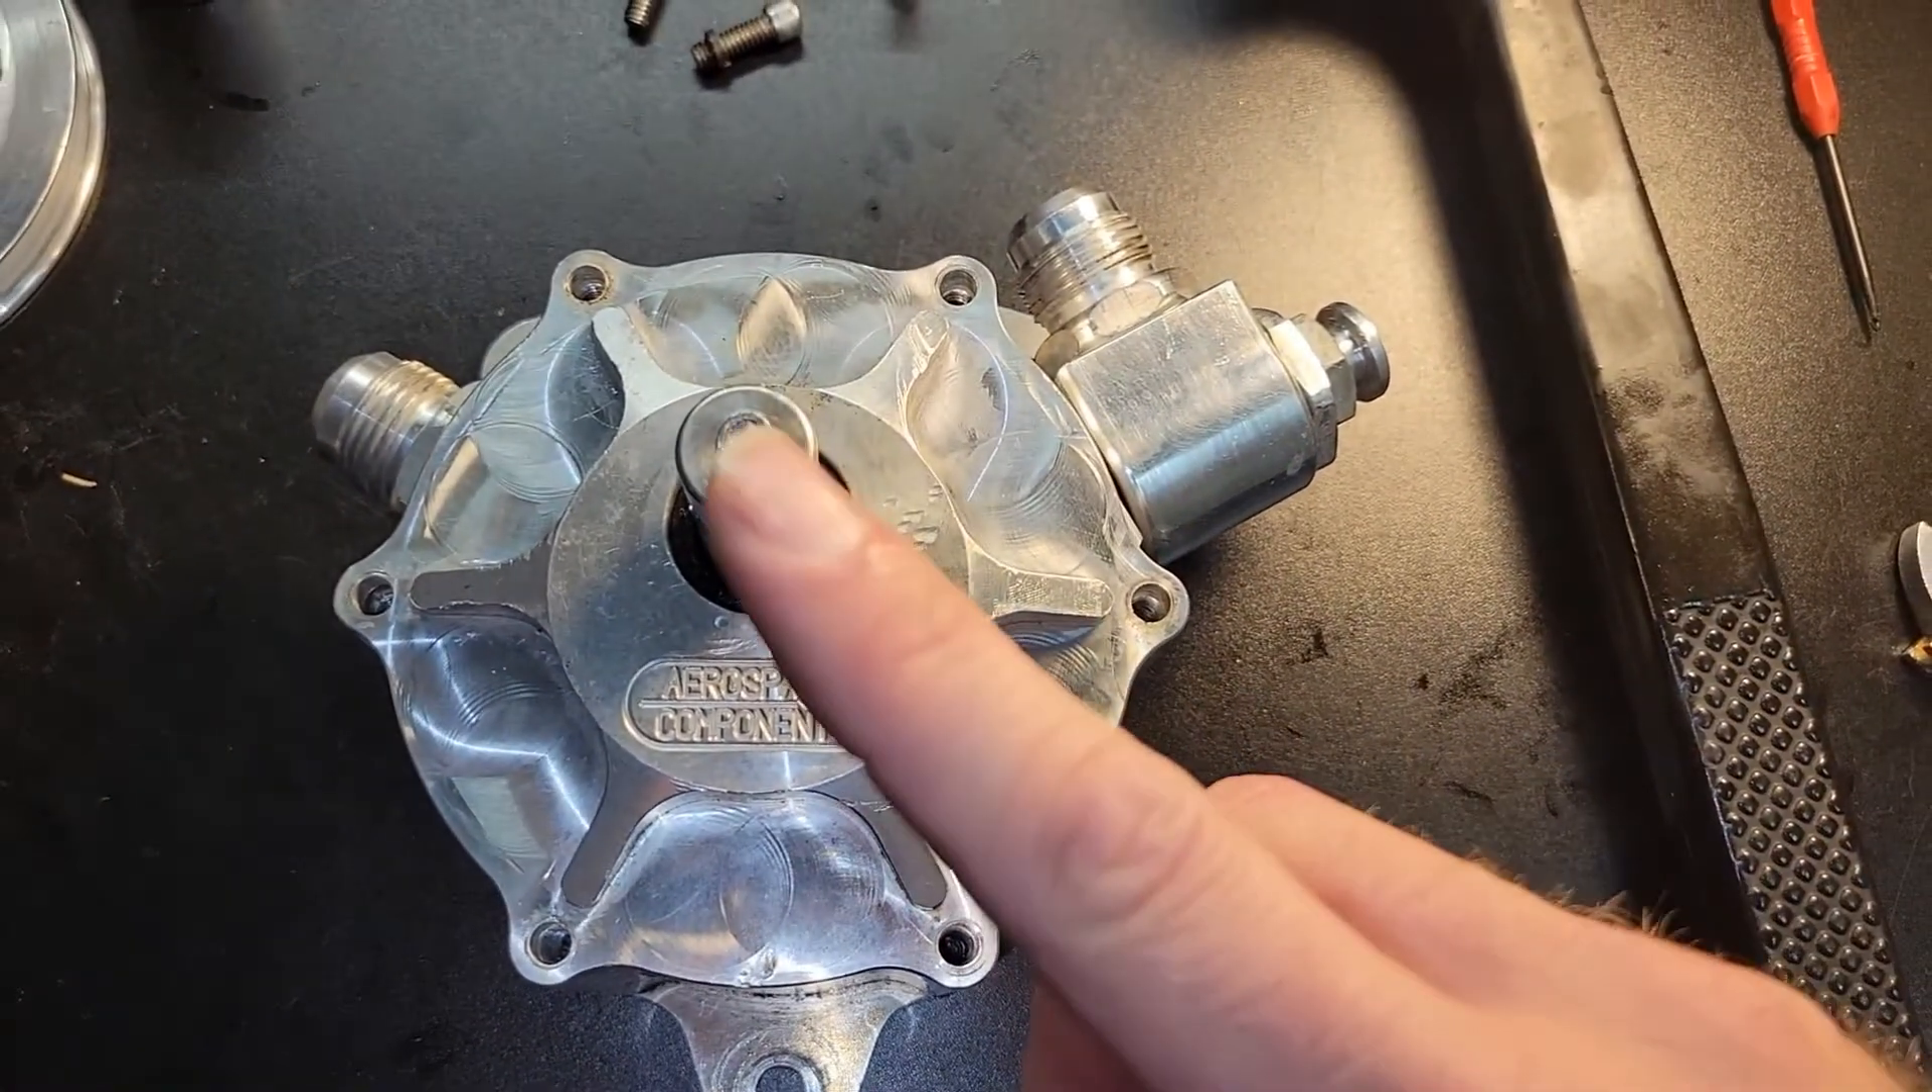Okay front cover's back on.